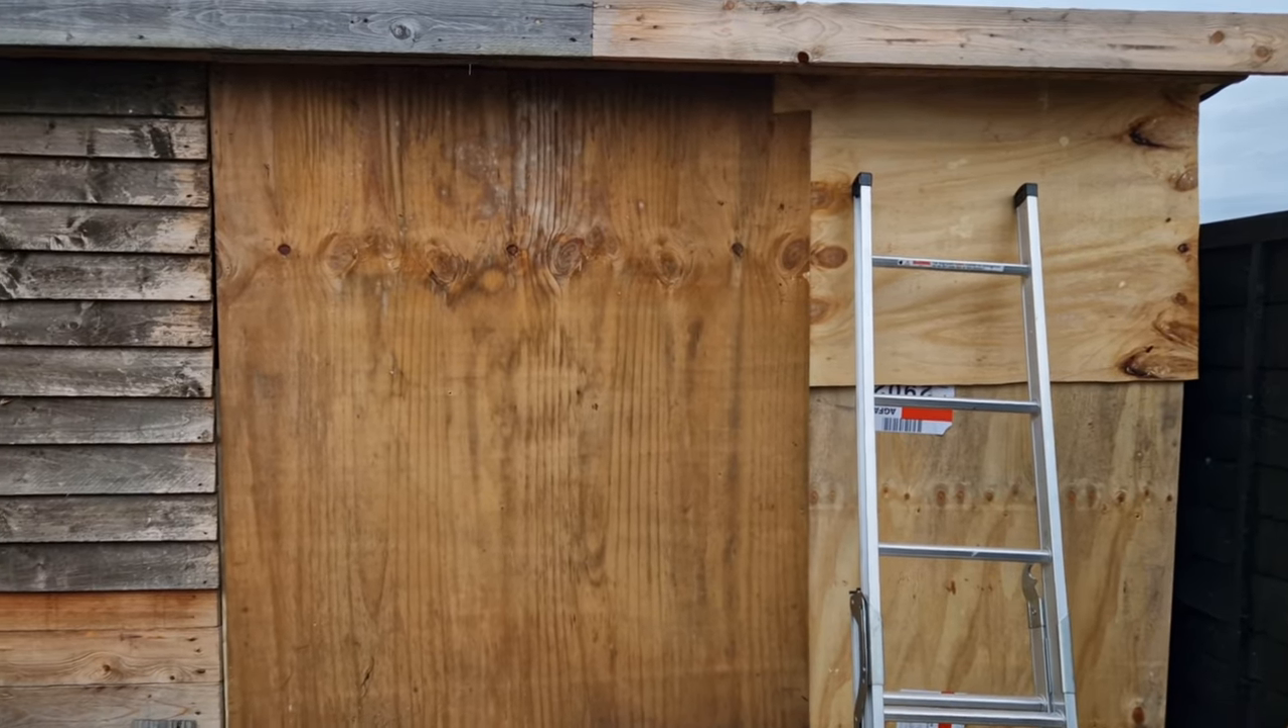So I've boarded the front up just with some surplus ply stuff from the old roof and stuff just because the rain's coming.